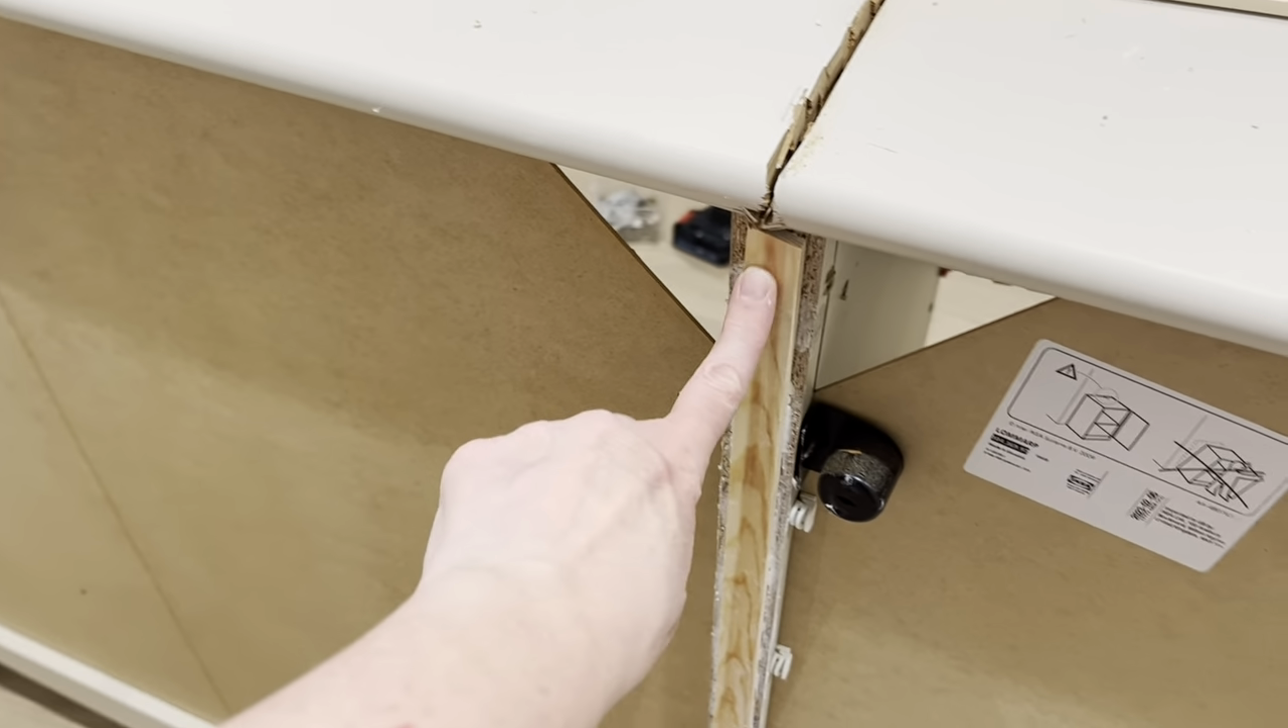Um i've just glued a strip on here just to cover the the join um and then i've sort of screwed it through the top here and underneath and it's pretty solid.